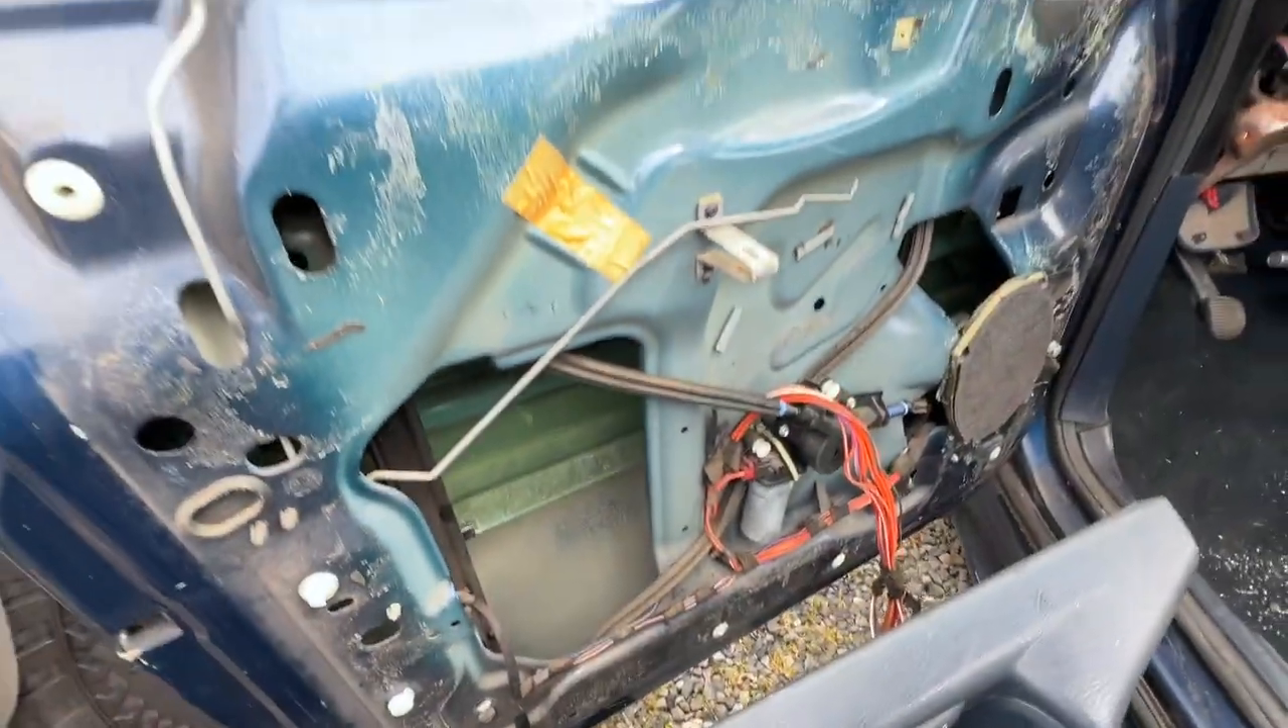Okay, I went ahead and removed the door panel.